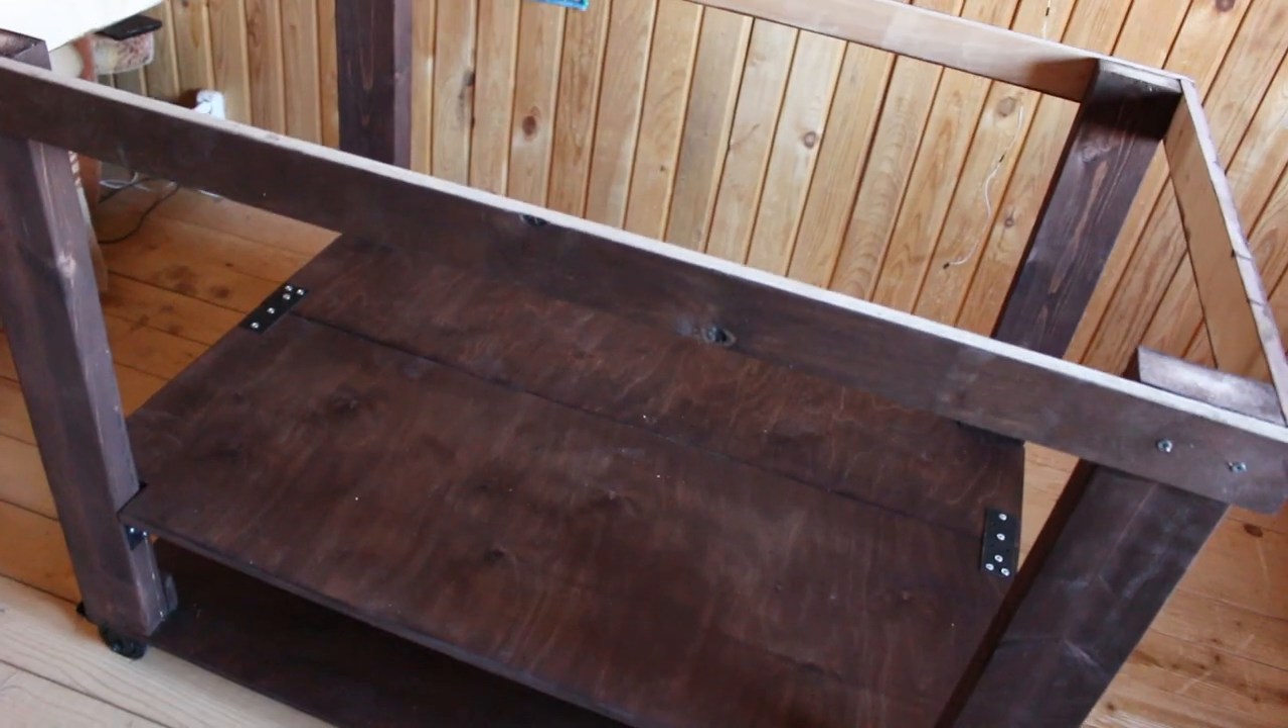Then I placed the first shelf where it was supposed to be and secured it in place.